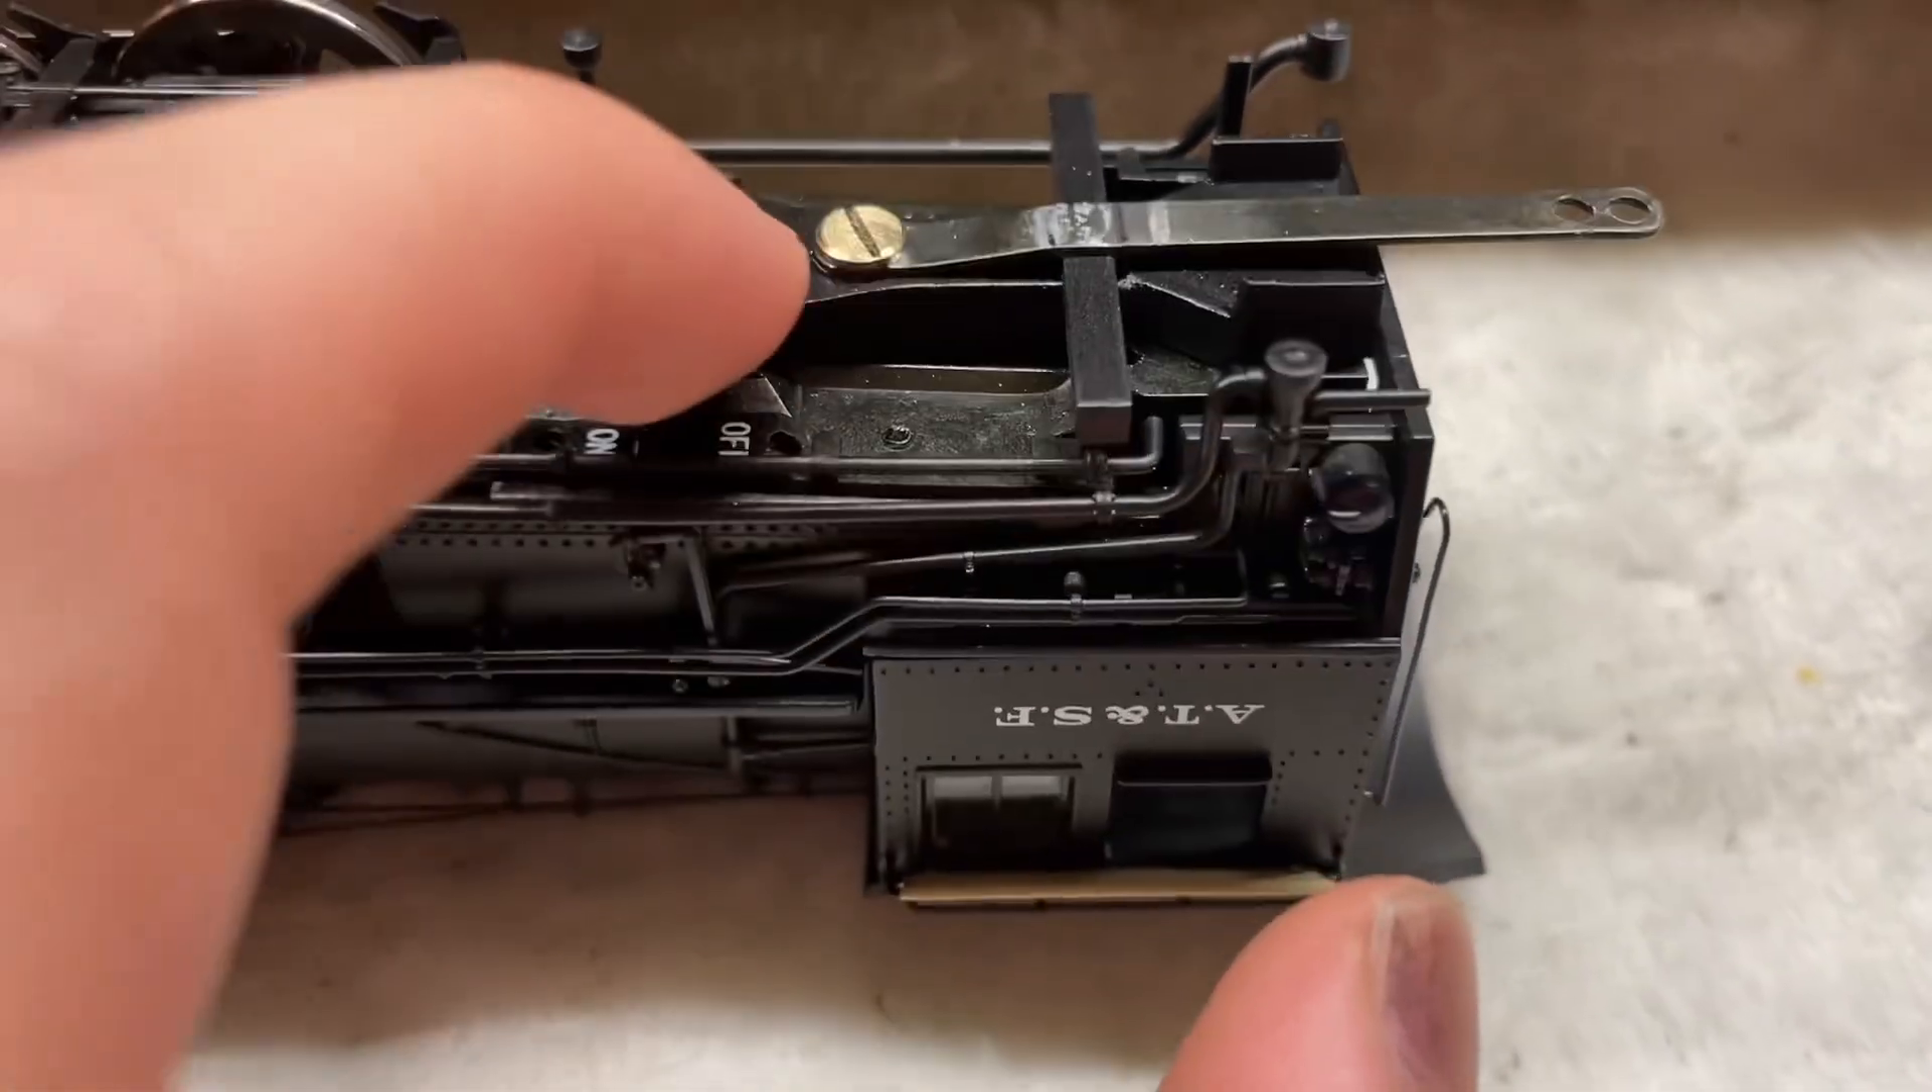This time I have the frame or the drawbar installed.